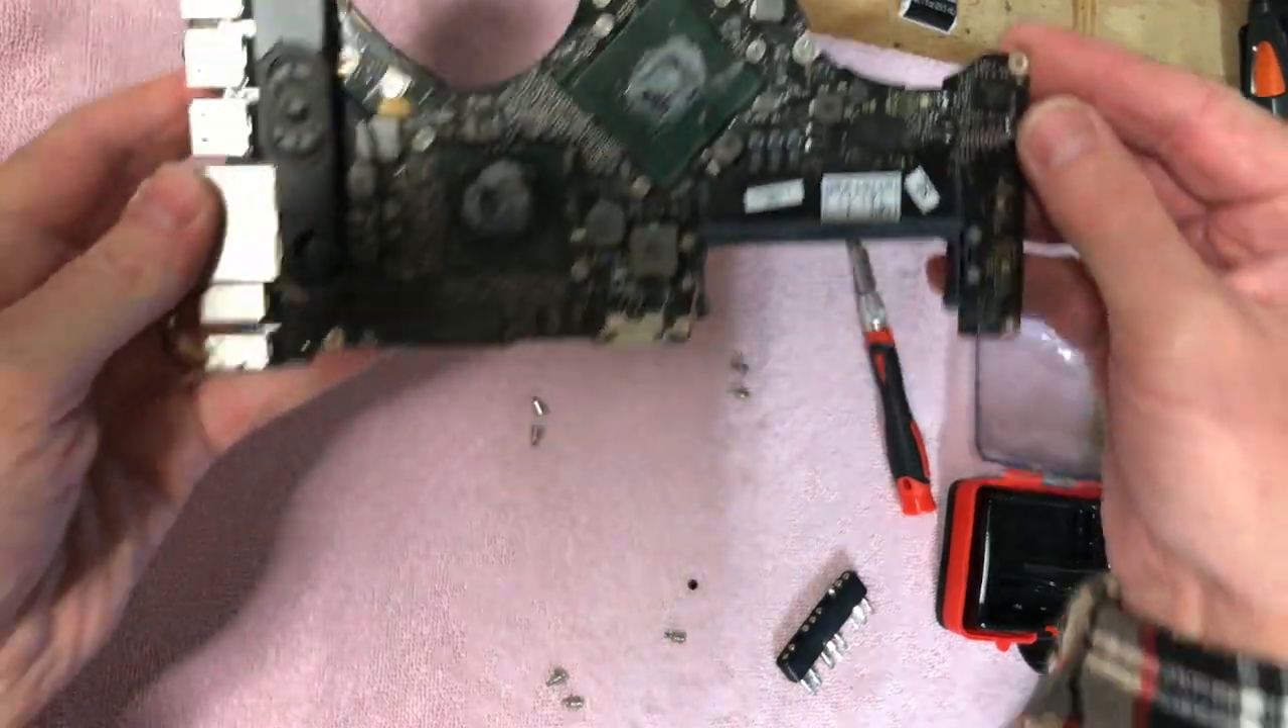But anyway, I got the motherboard out and I took the heat sink off.